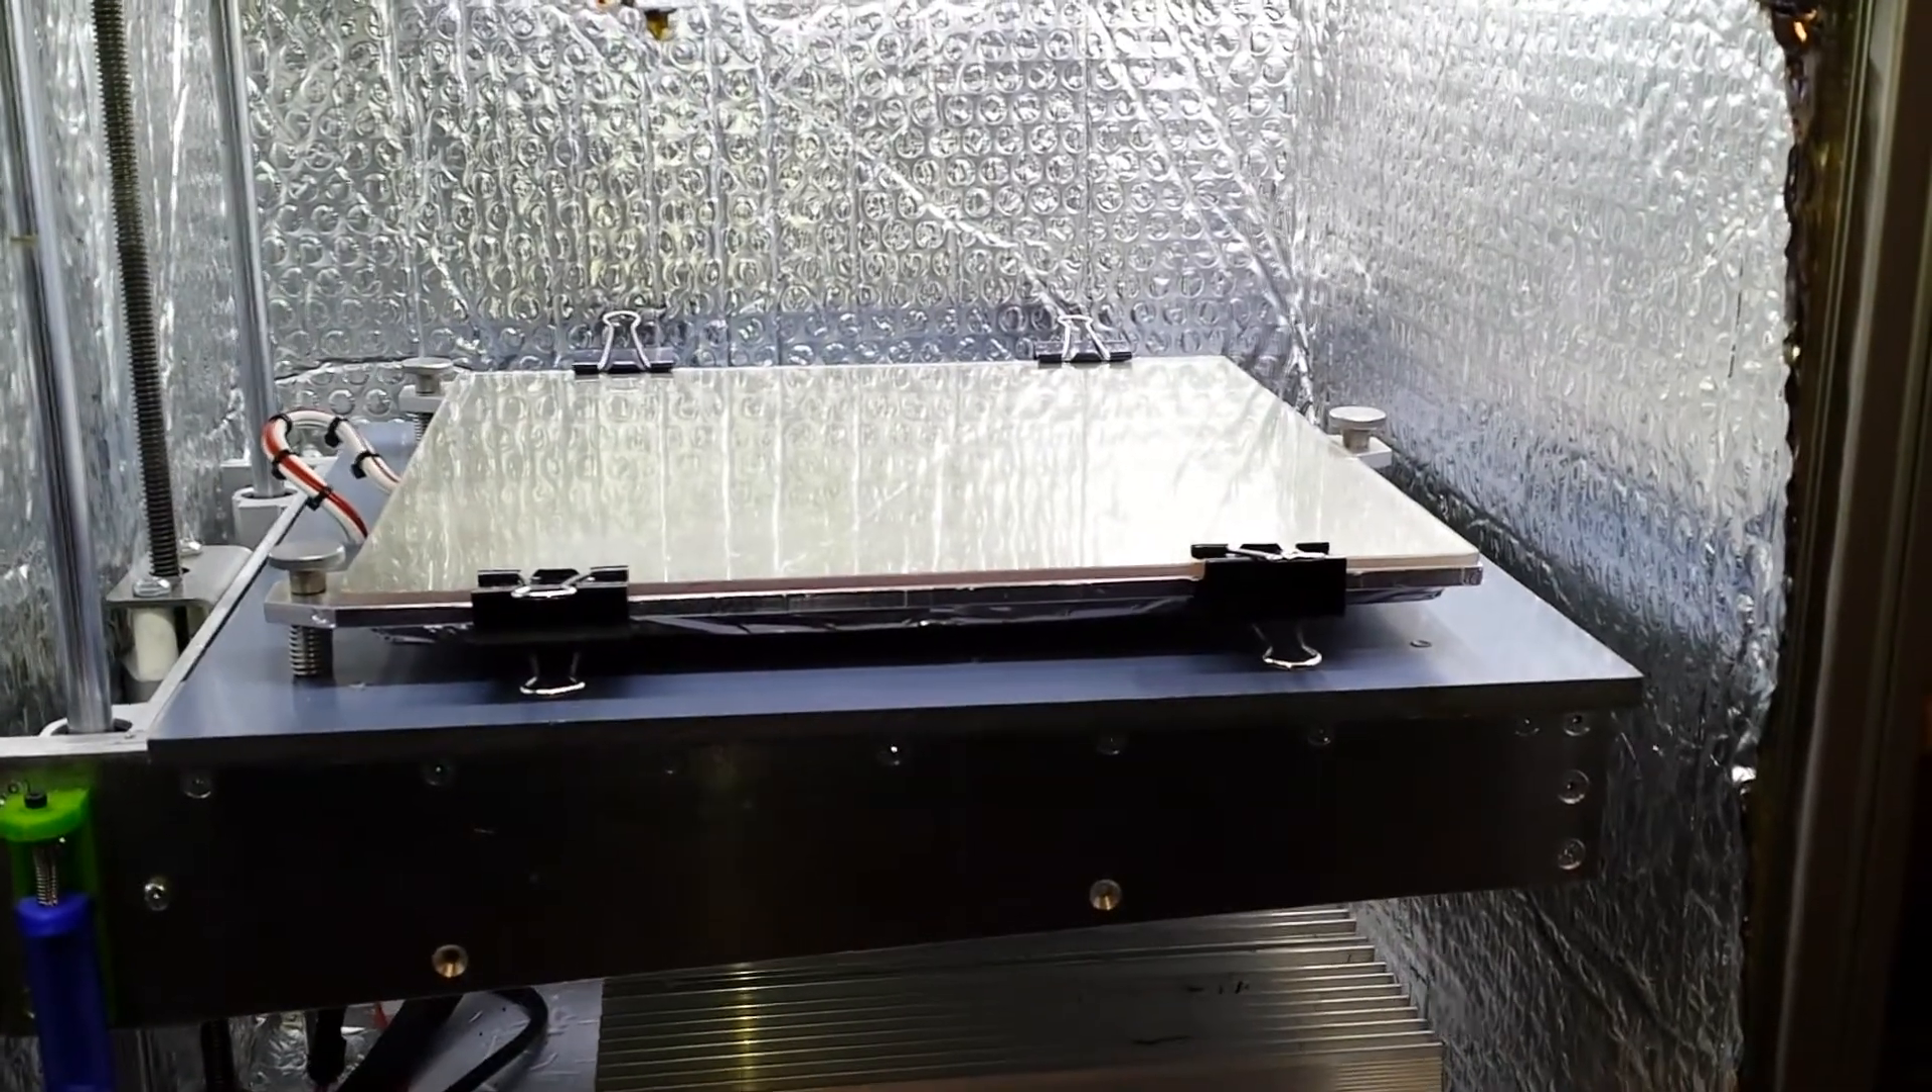I've actually got the the heat bed in place now all secure and fixed down.